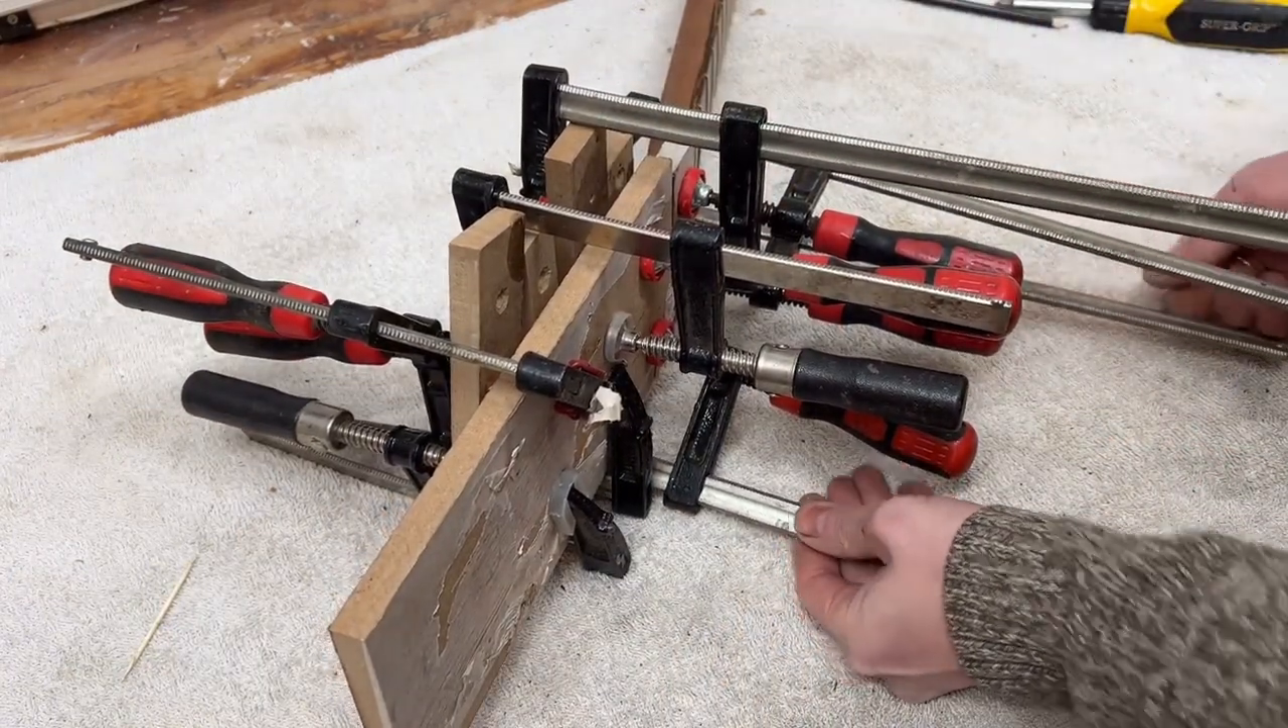So I've added all my clamps now.